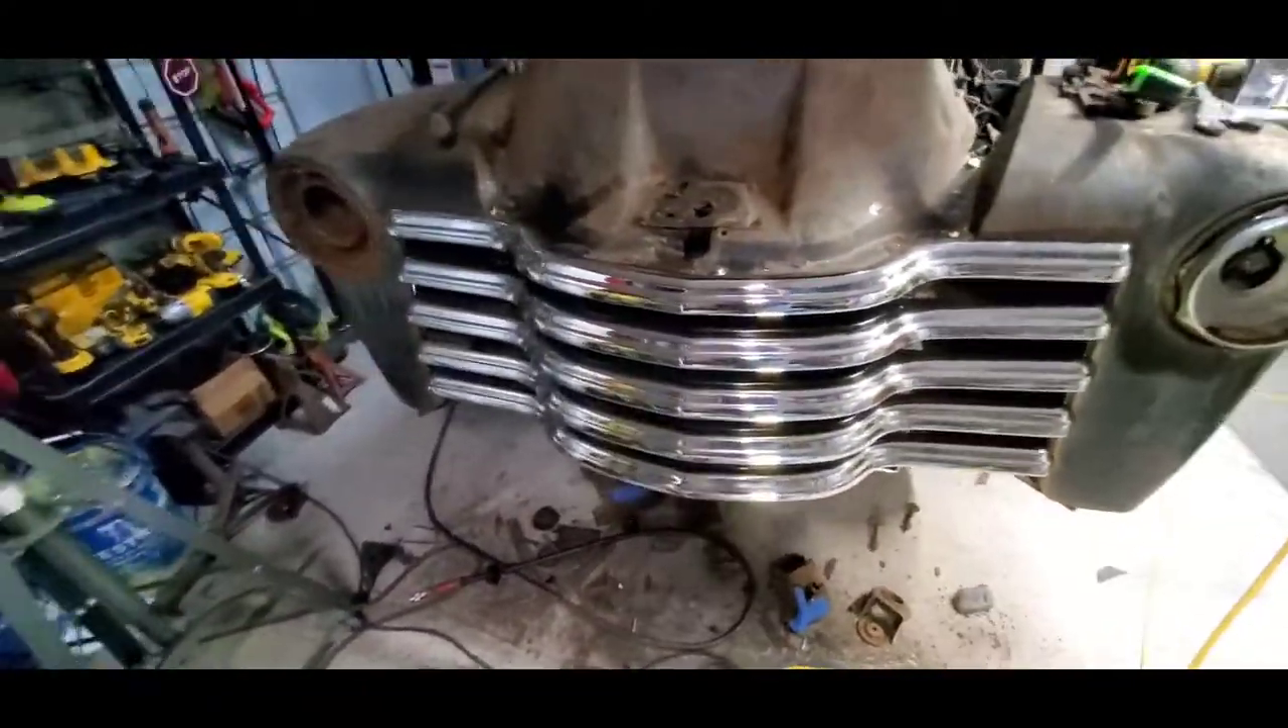I got the grill put in I'm happy with it.